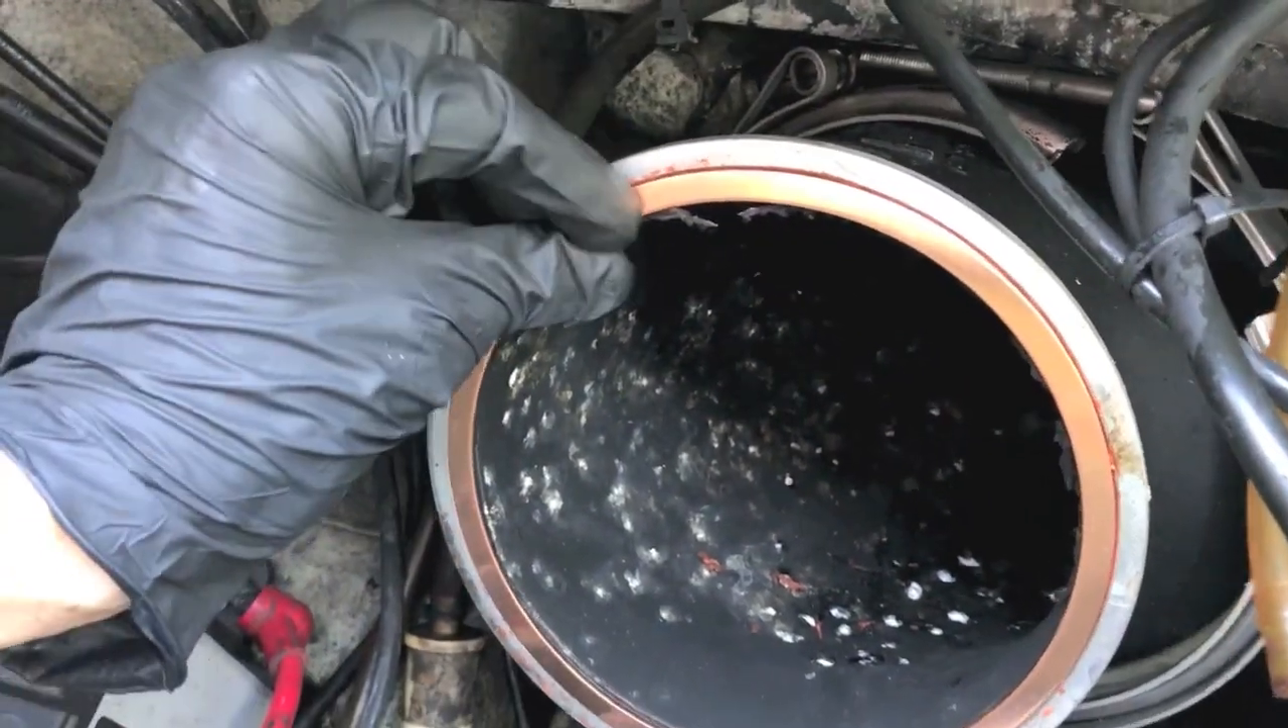This gasket fits in that little groove there as you can see here perfect fit.